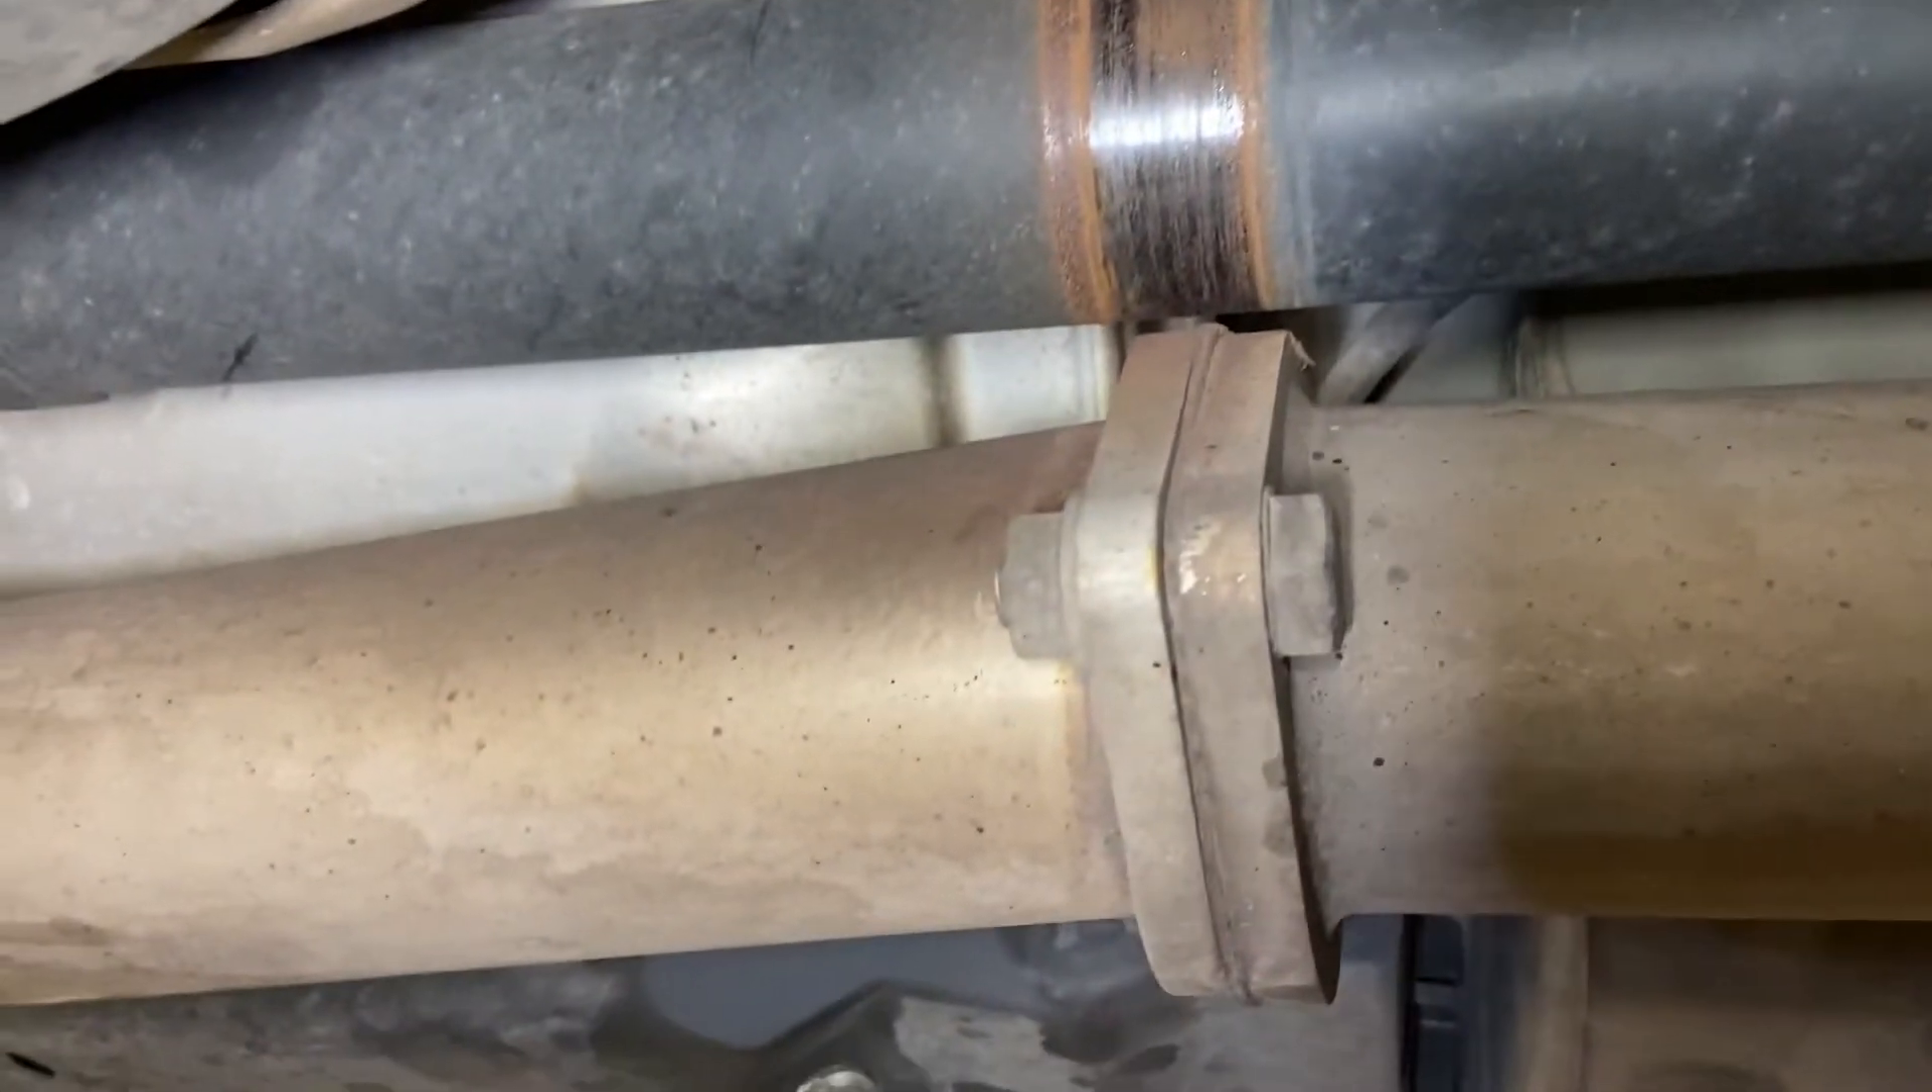The other thing that I noticed is that it looks like part of this exhaust pipe is rubbing up against the drive shaft there.